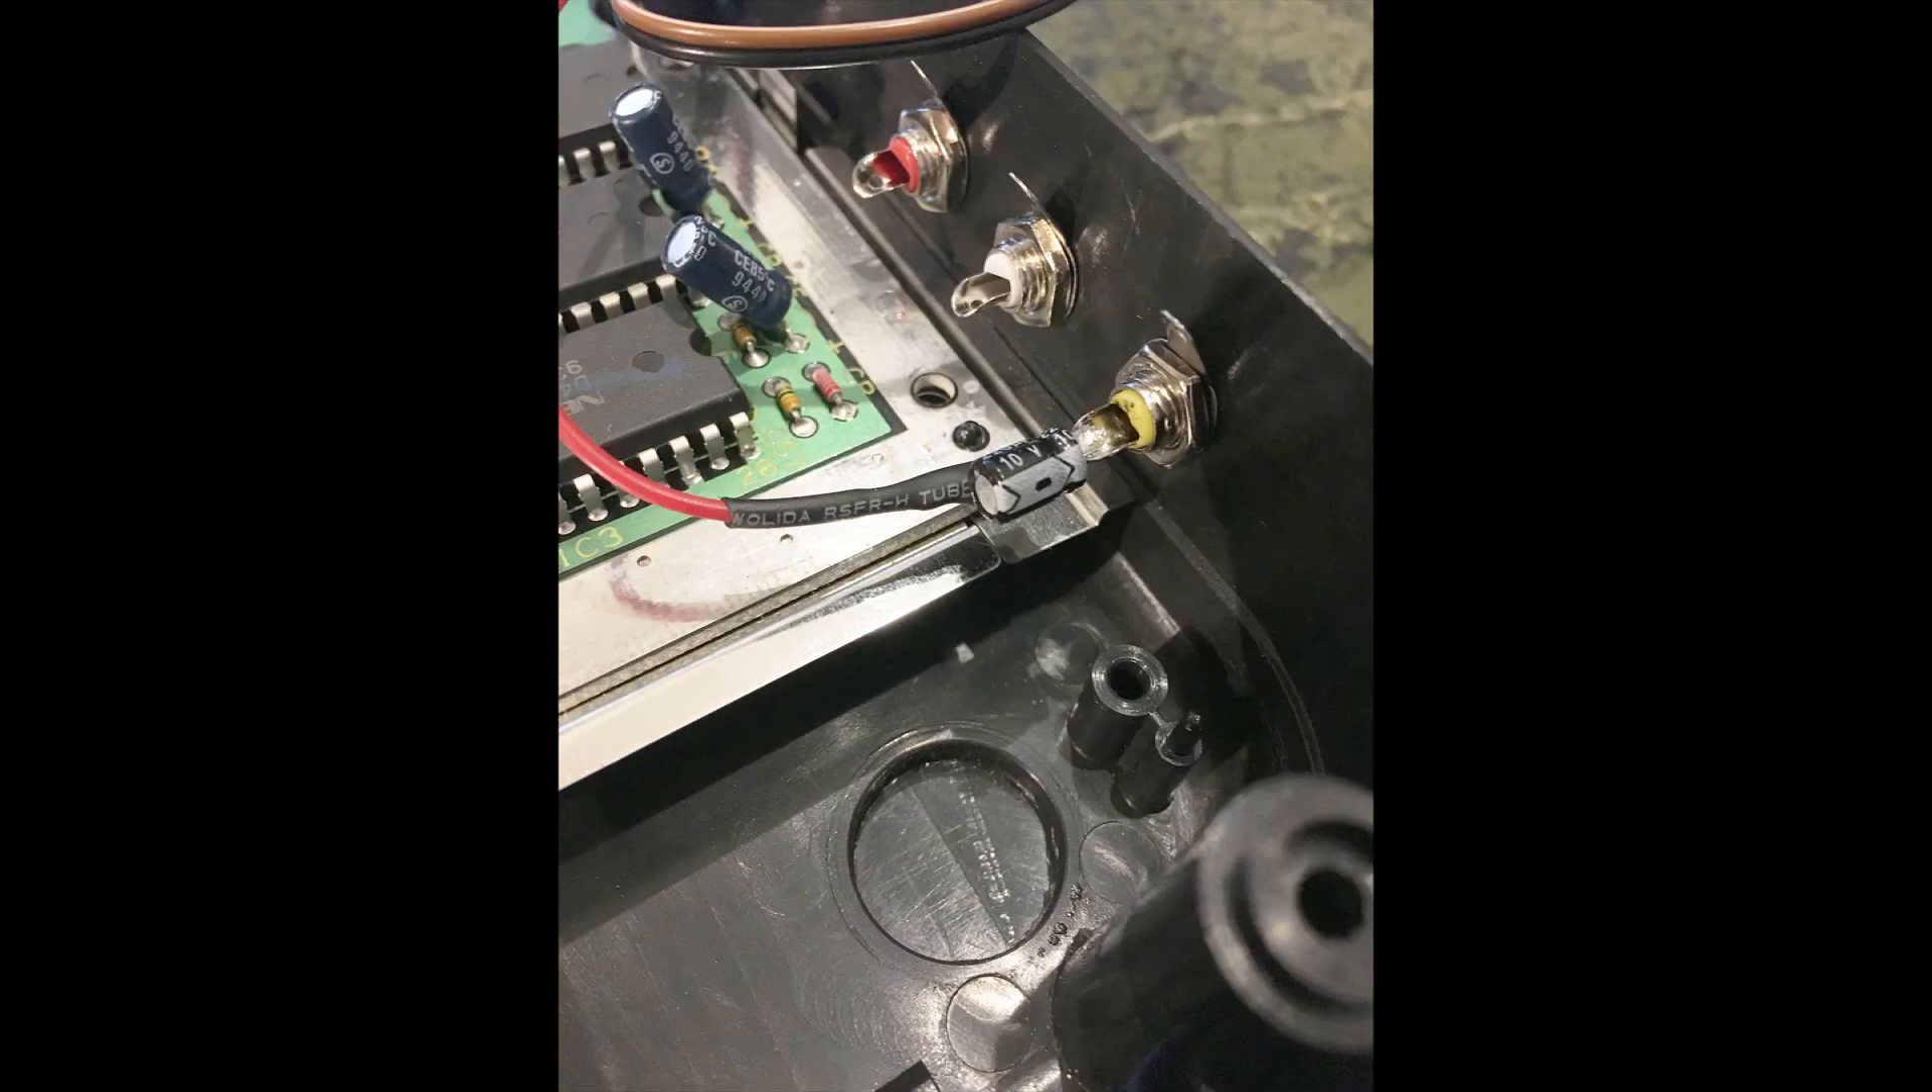Here you can see the capacitor soldered to the yellow video plug.